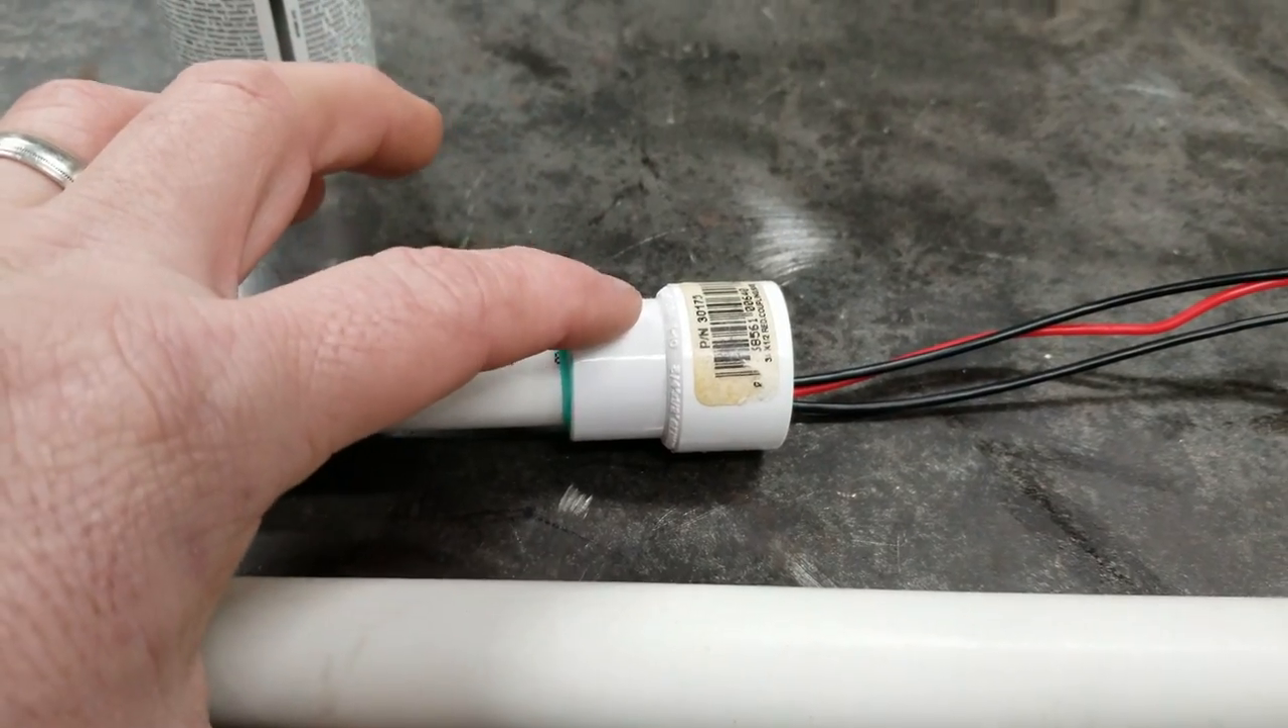Okay, I got my first half inch to three quarter fitting on.